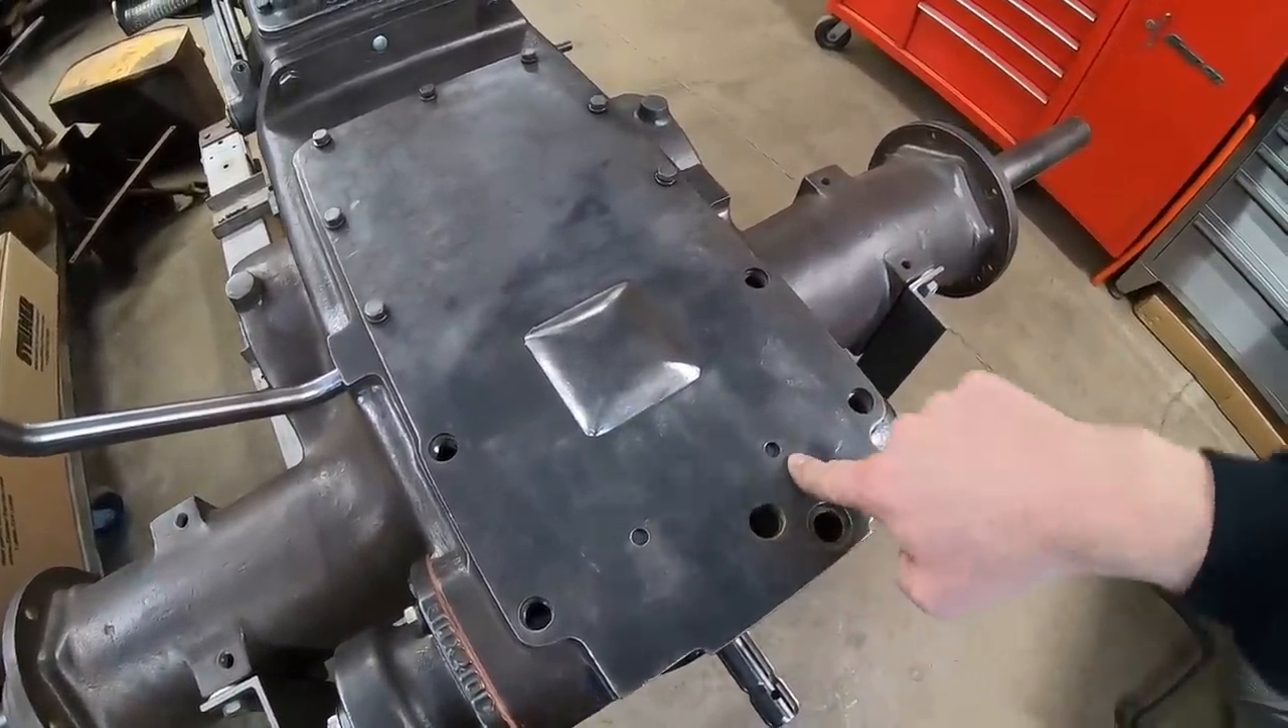And about the only thing left to talk about with the top cover, there are the missing bolts there and there.